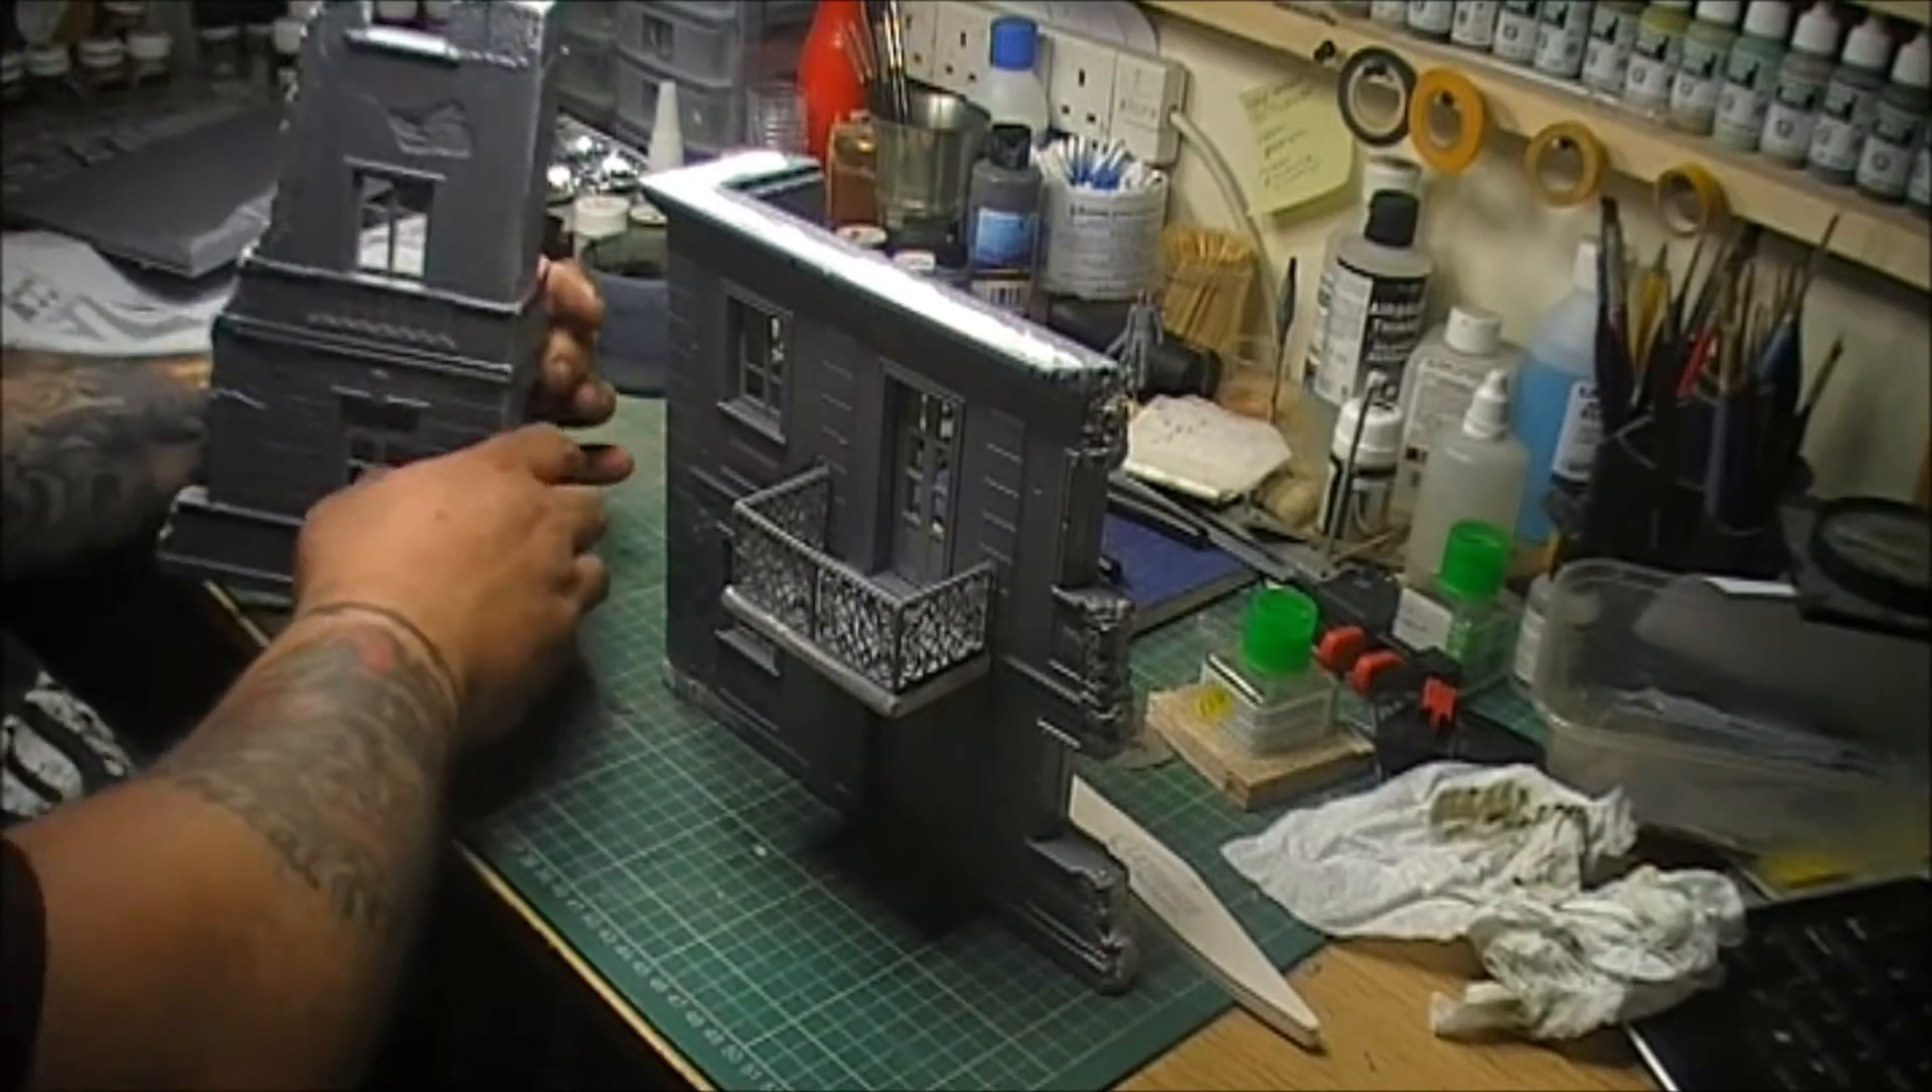Right, so, that's the windows and doors put in, on both the sides.